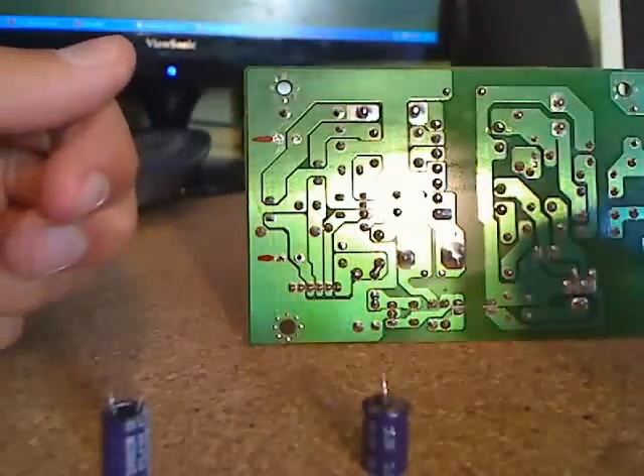So now you just removed both capacitors.